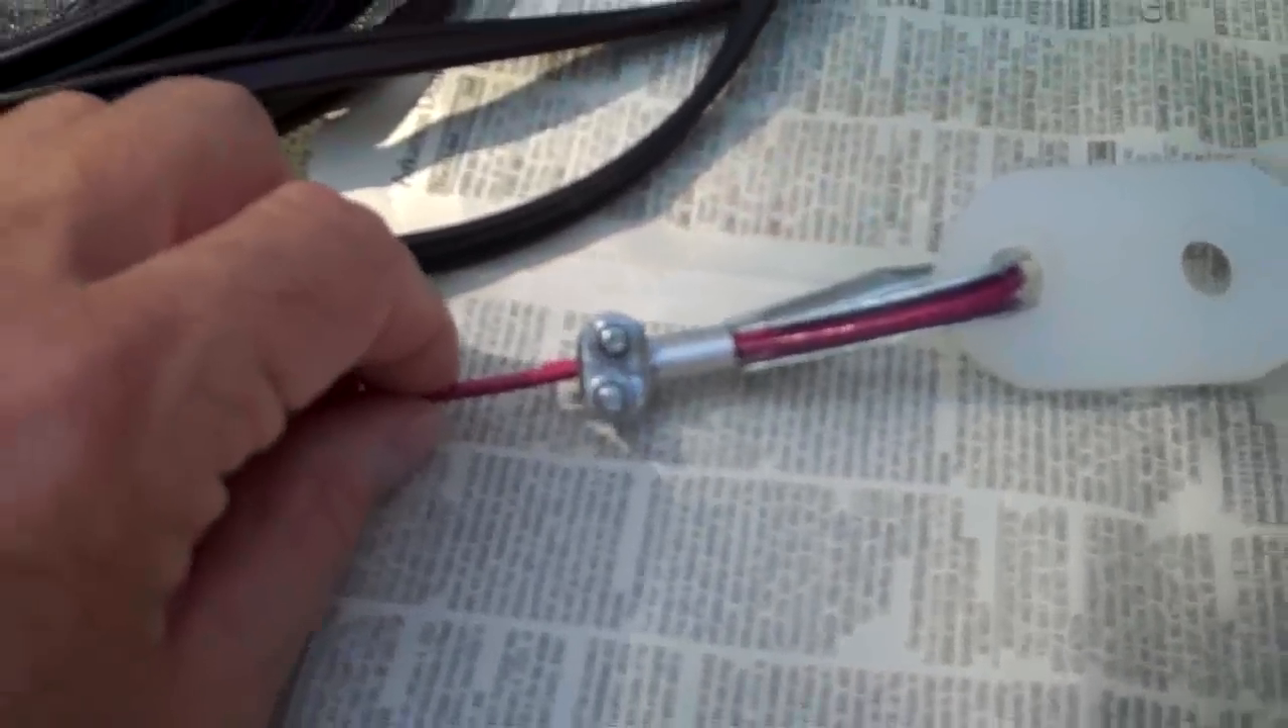Now I haven't put any electrical tape on this on these insulators.